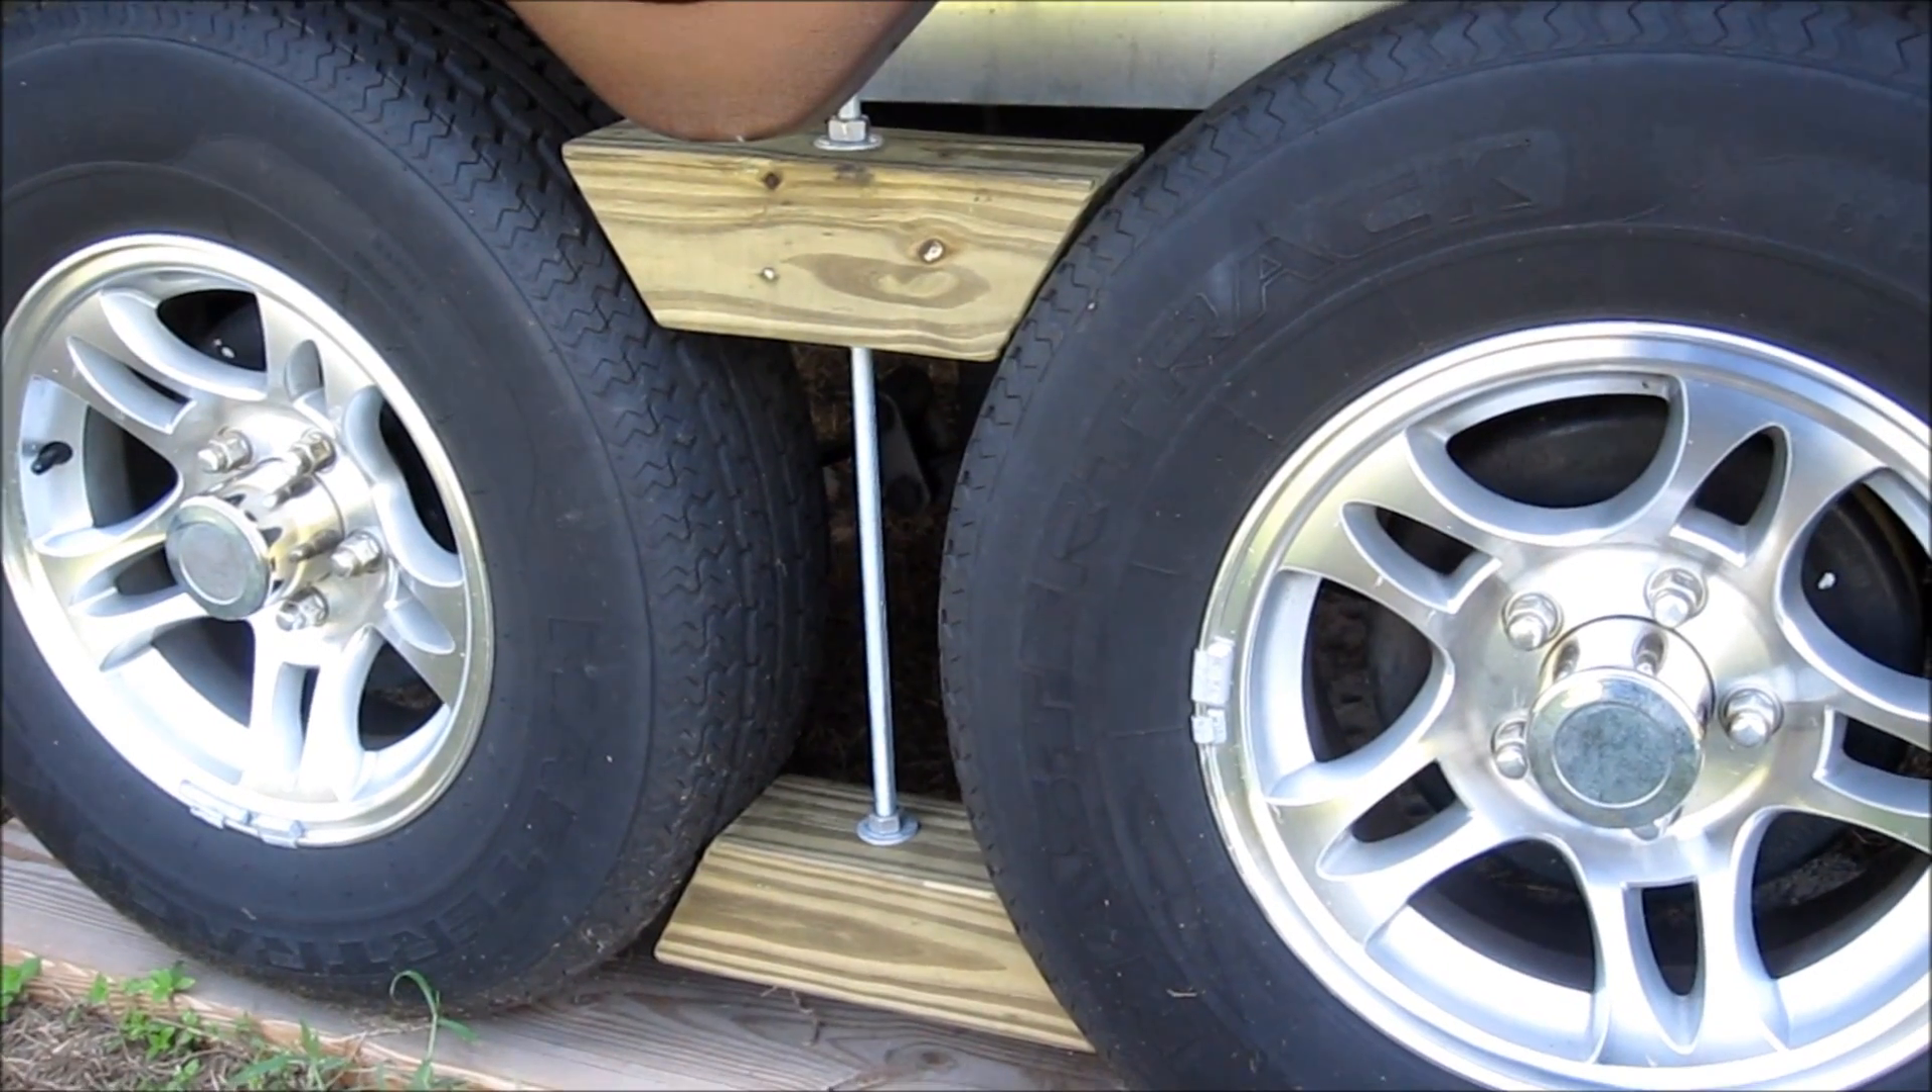Cool it fits really nicely you just need to size that rod length so that it can slide in there comfortably and then so it's not so long.